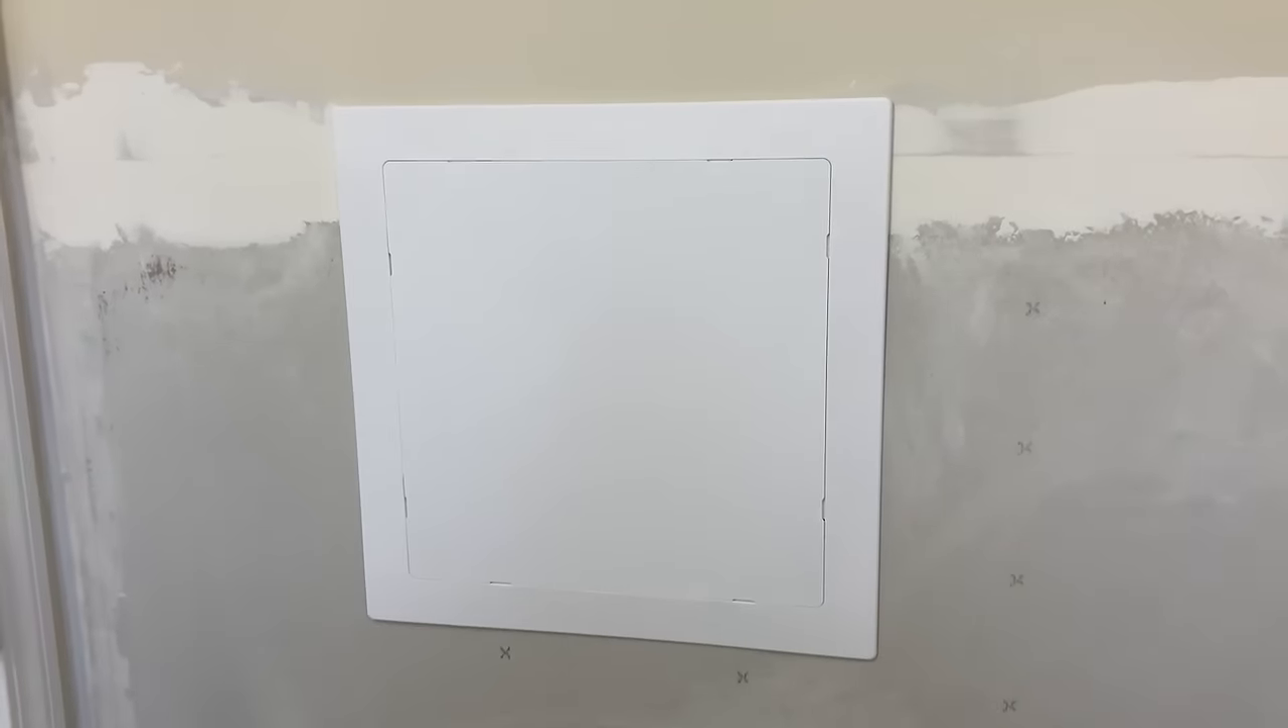When we reinstalled new sheetrock, we added this access panel from Lowe's so that if we had any future leaks, we would easily be able to get to them without having to replace the sheetrock.